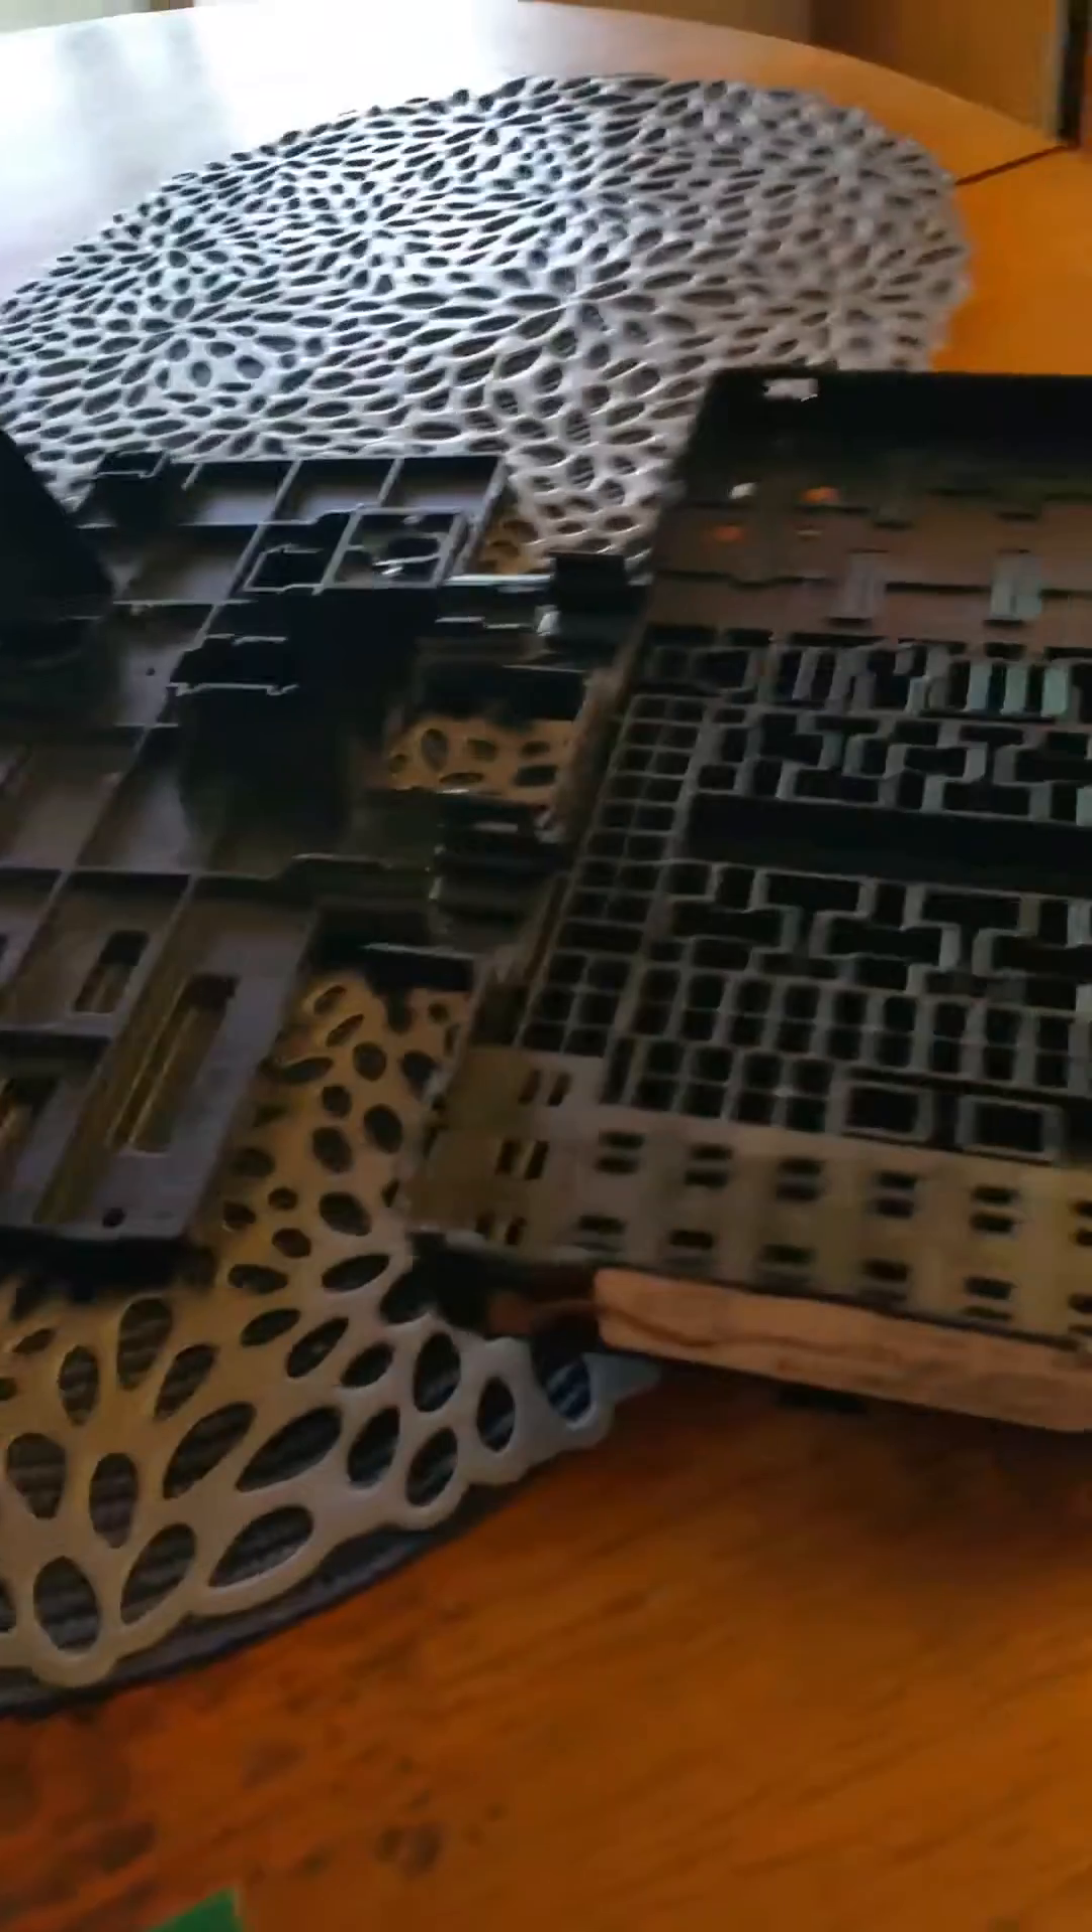Alright, we got the case split apart.